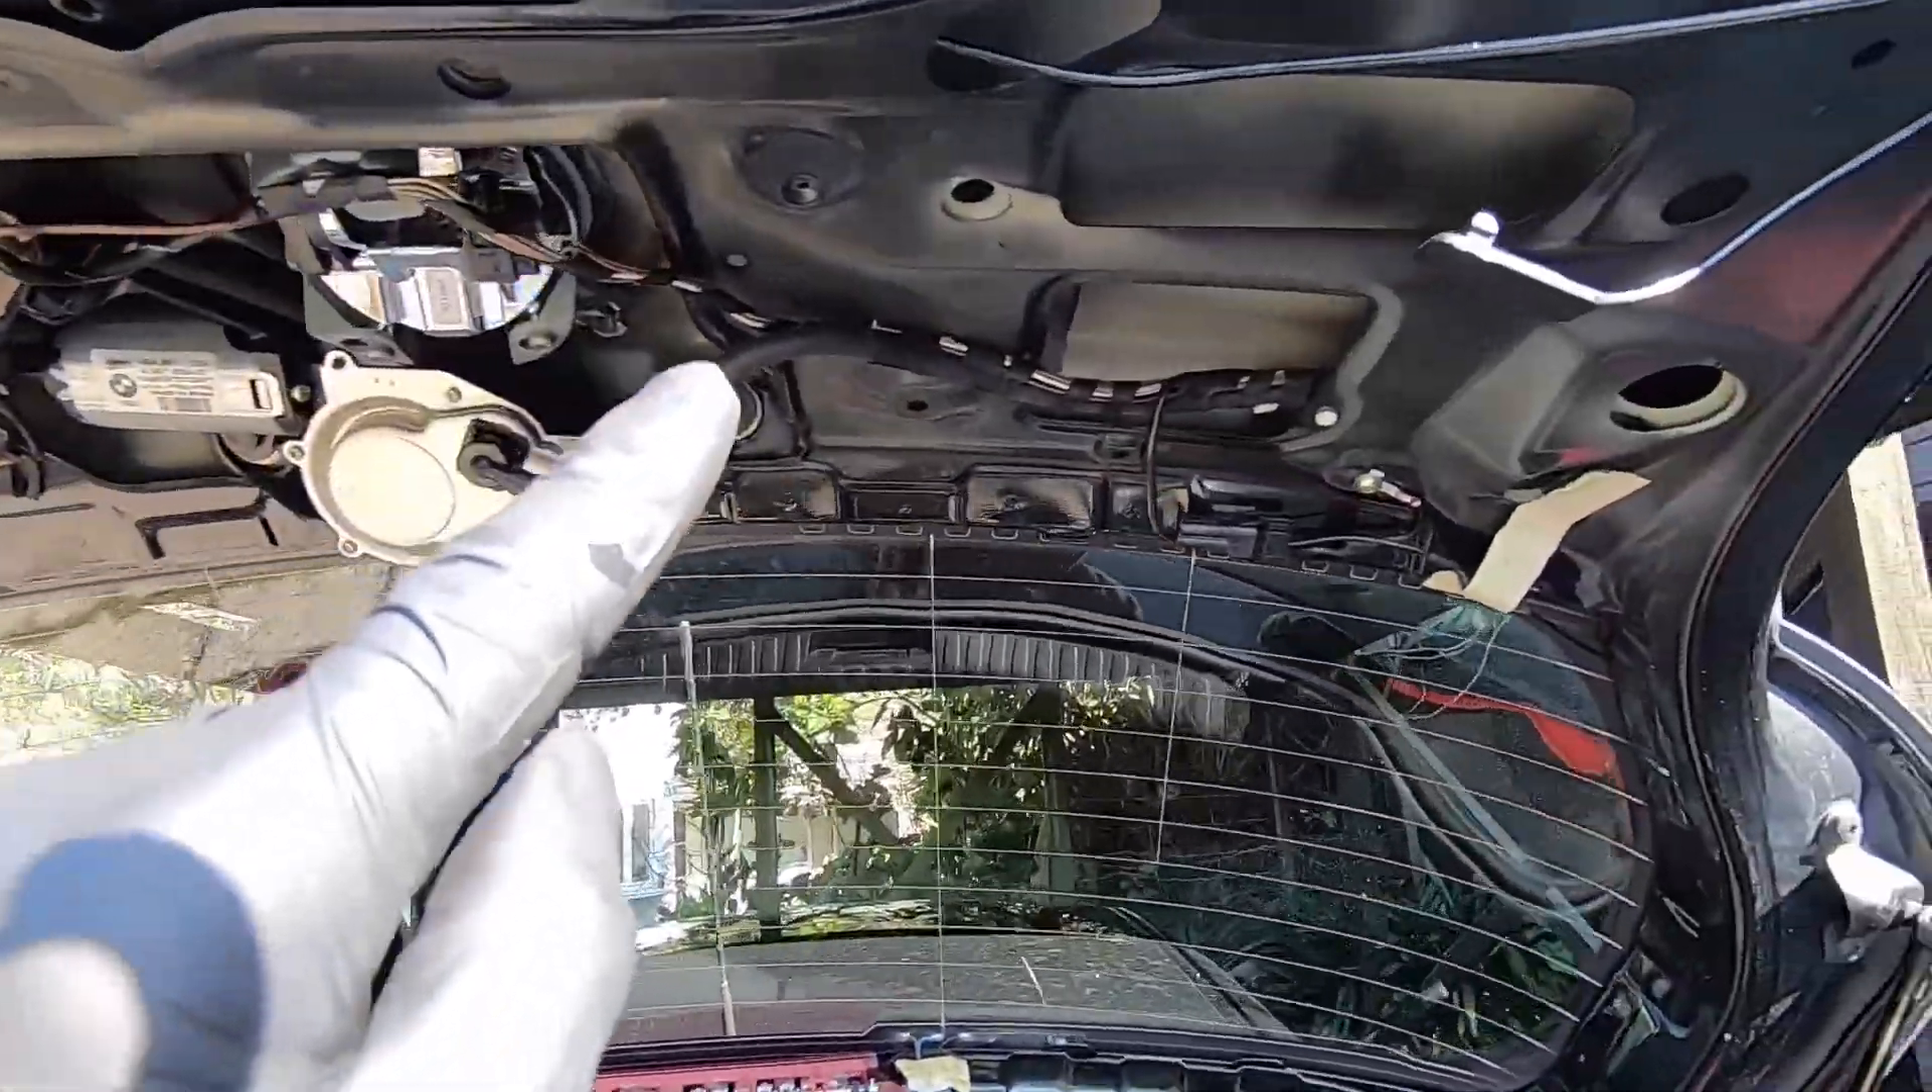Now then, you can see we've got all the plastic trim removed and just one other note, when you are removing that large piece away from here, you will also need to disconnect your wee boot pull cord there.